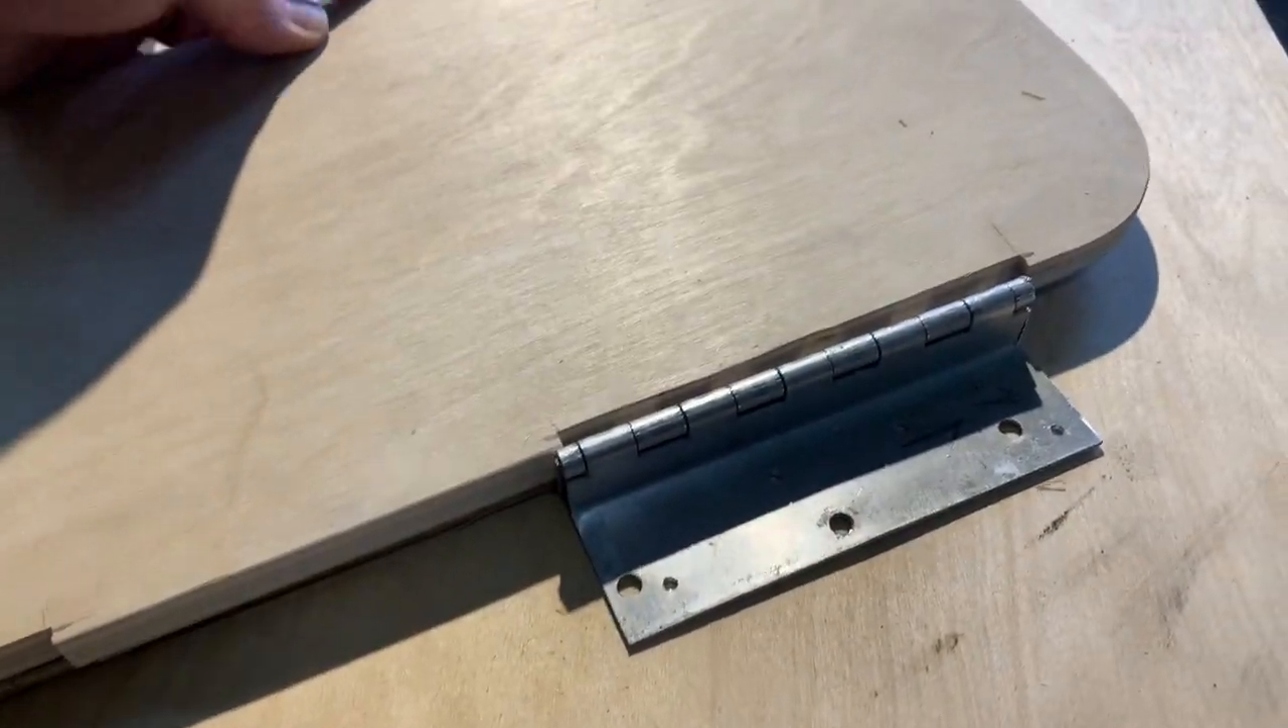You can see how much the hinge sticks out.